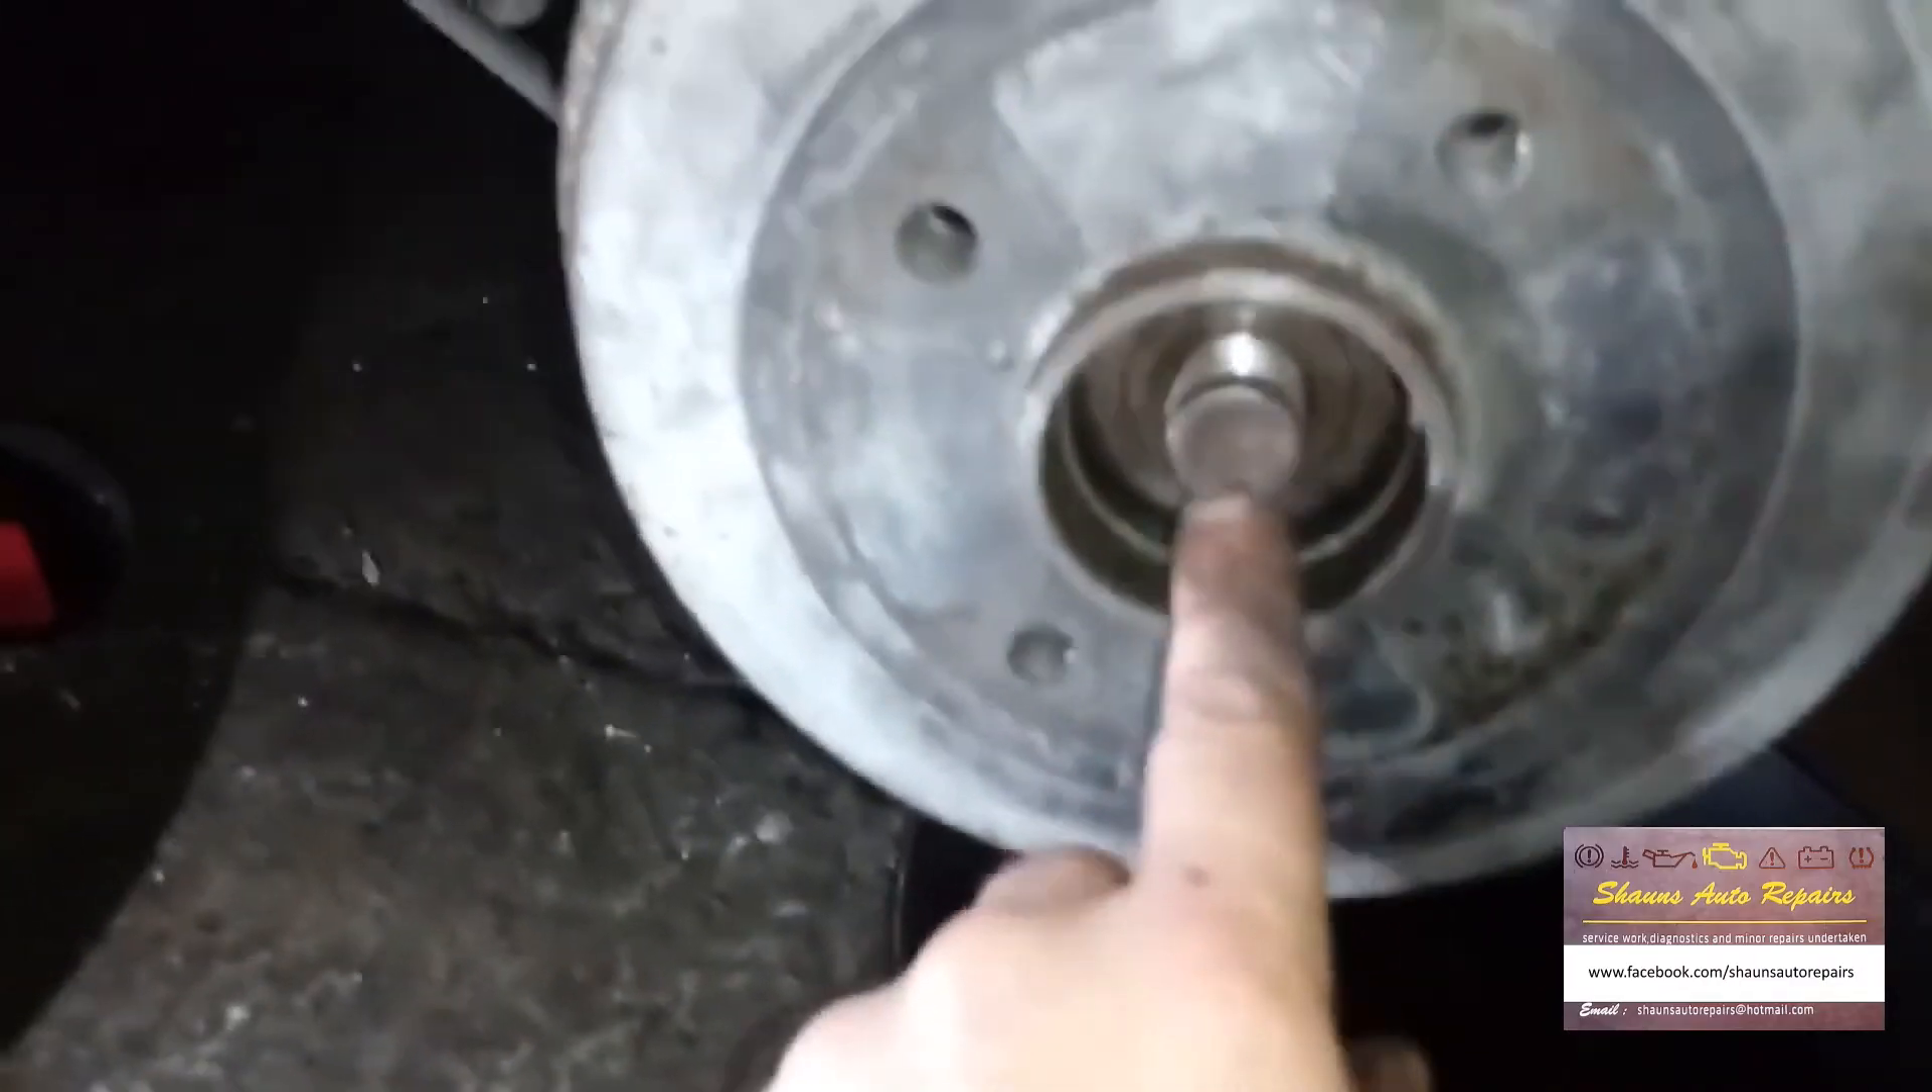We haven't got the nut in yet but you've got the drum on and you can spin.